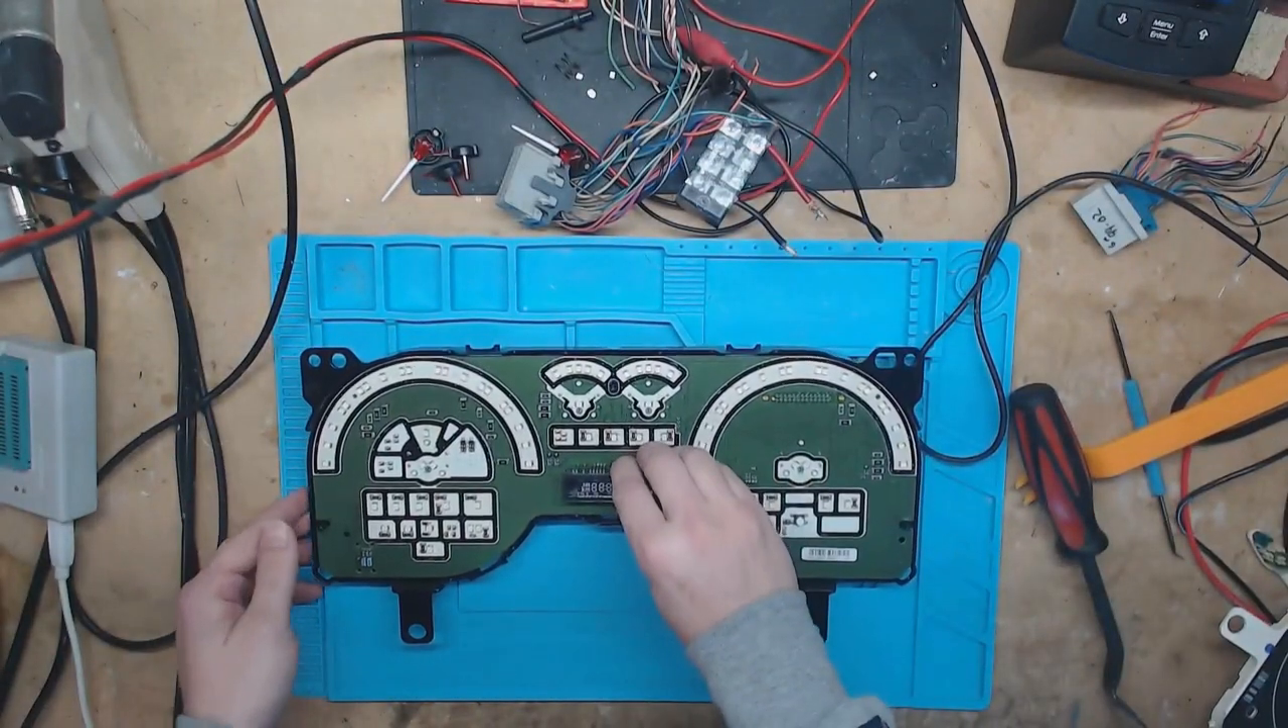Okay, so now we have the instrument cluster apart, so let's take a look at it.